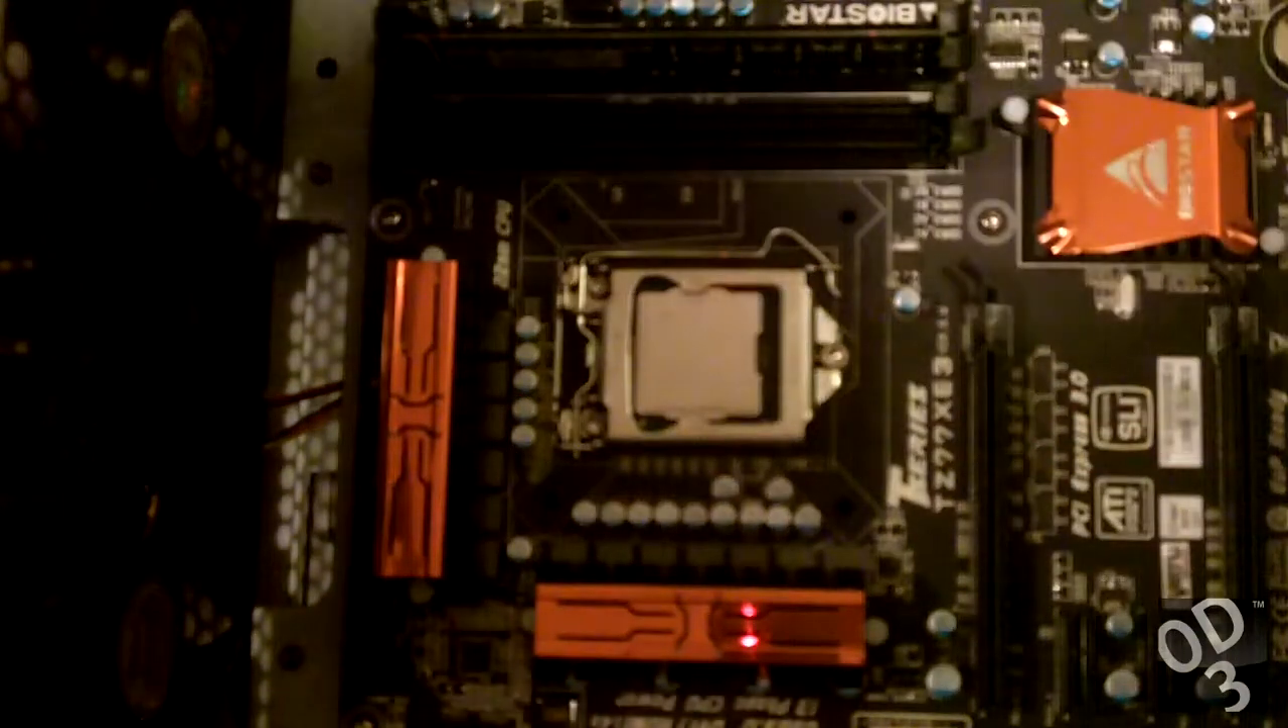Now the cpu is successfully installed onto your motherboard.